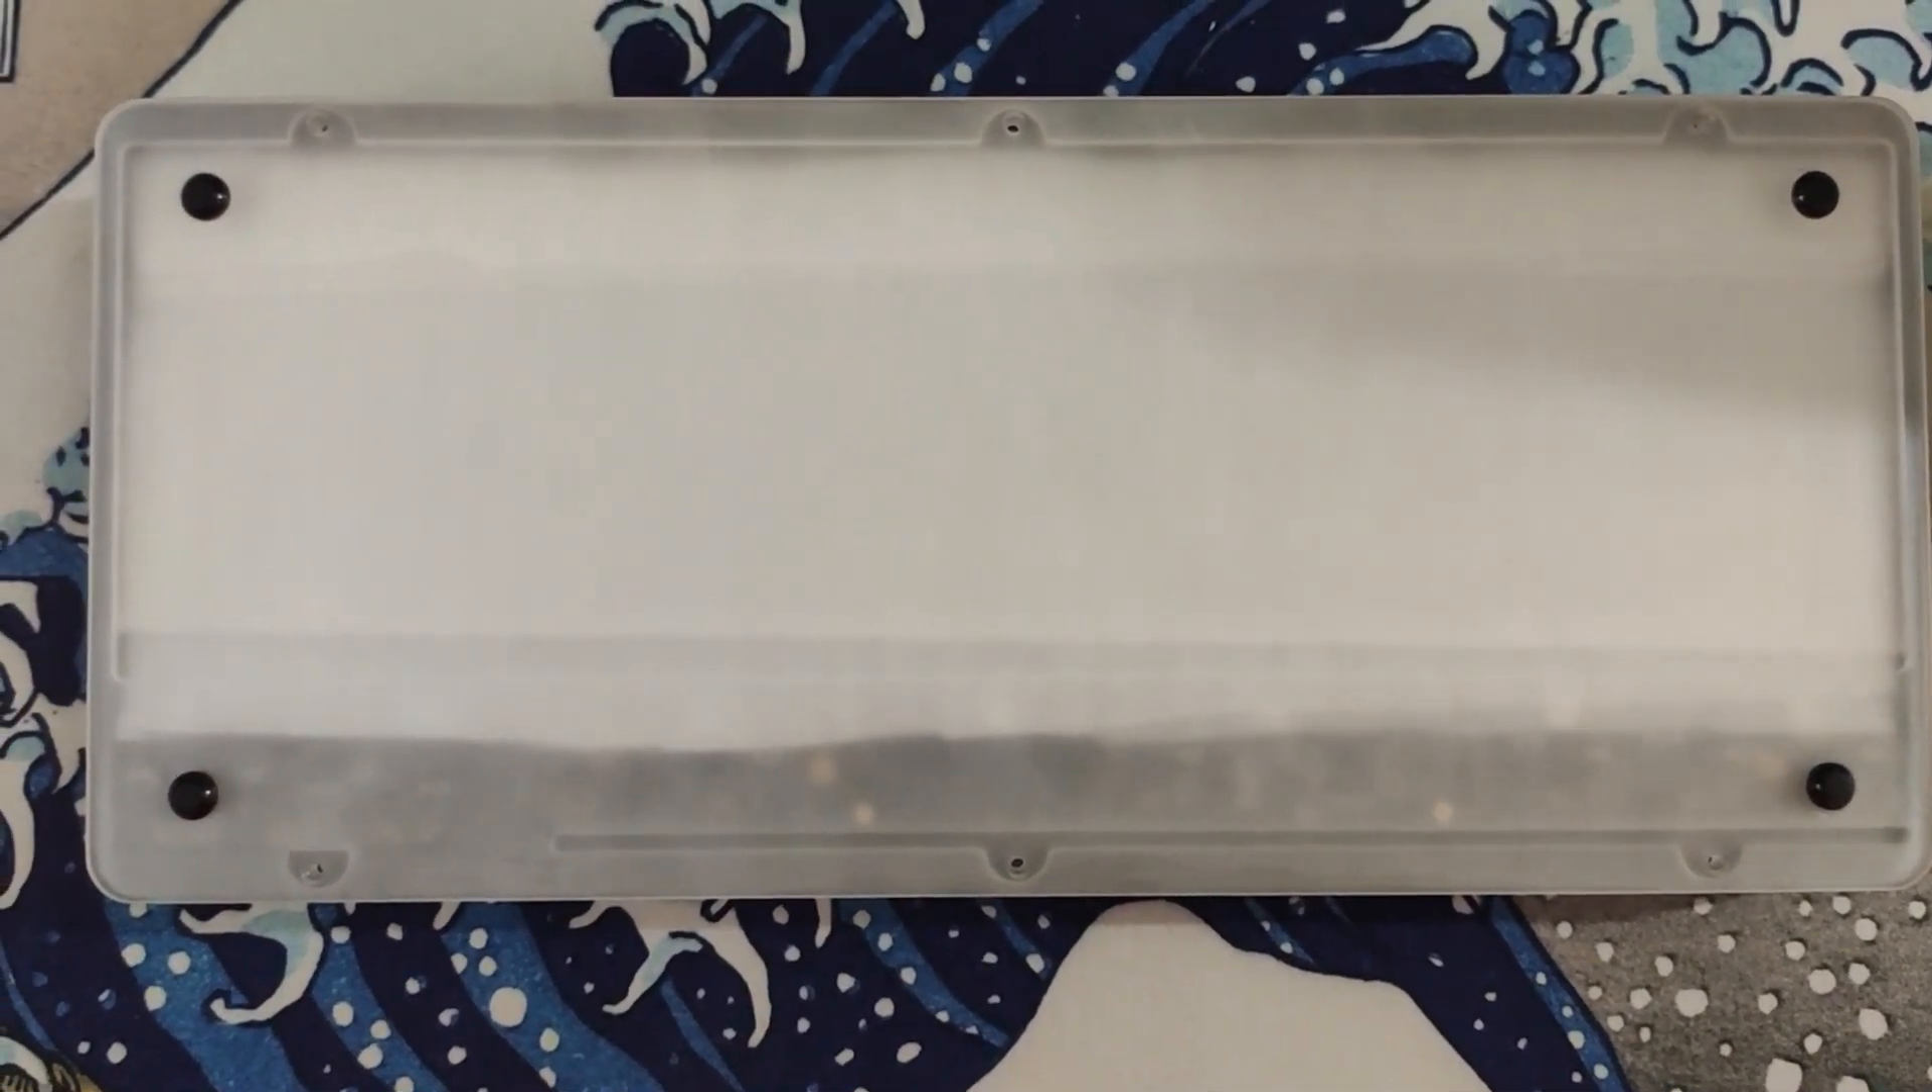And this is how it looks like with the acrylic back plate on the case.